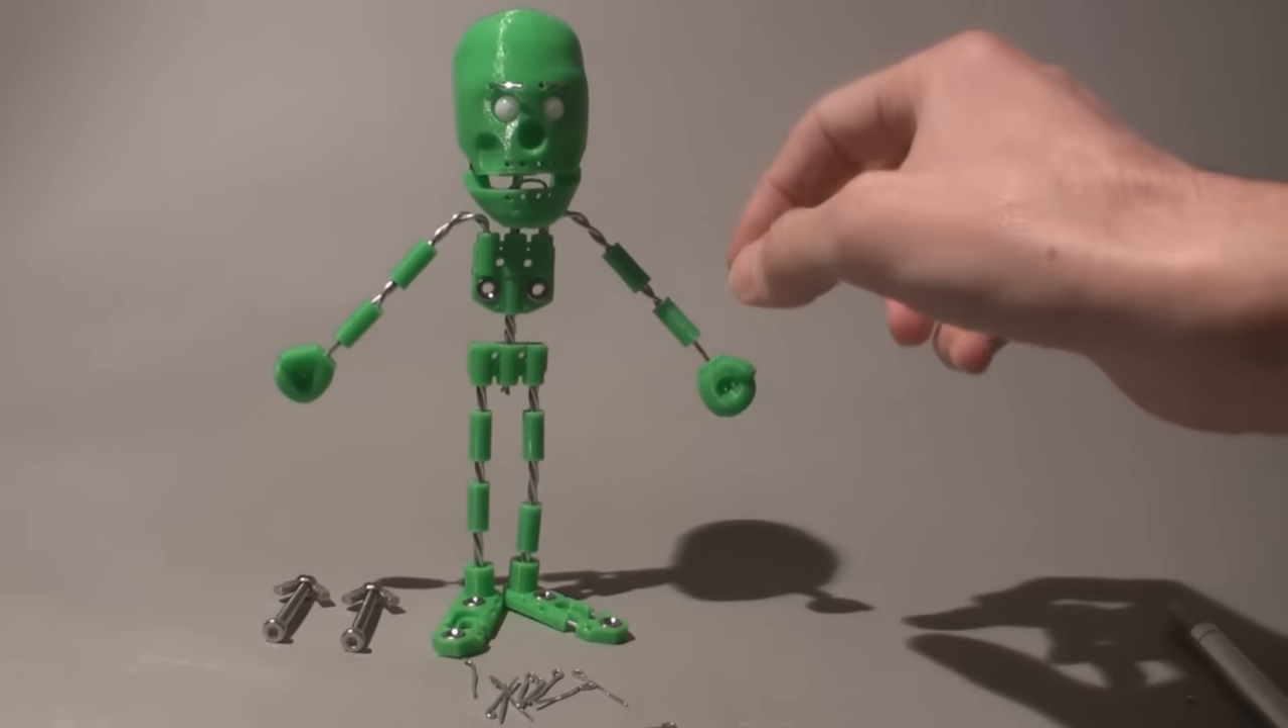So once we've put all our parts together, we put the wire through all our tubes and in the ankles and in the feet and the arms and in the jaw.